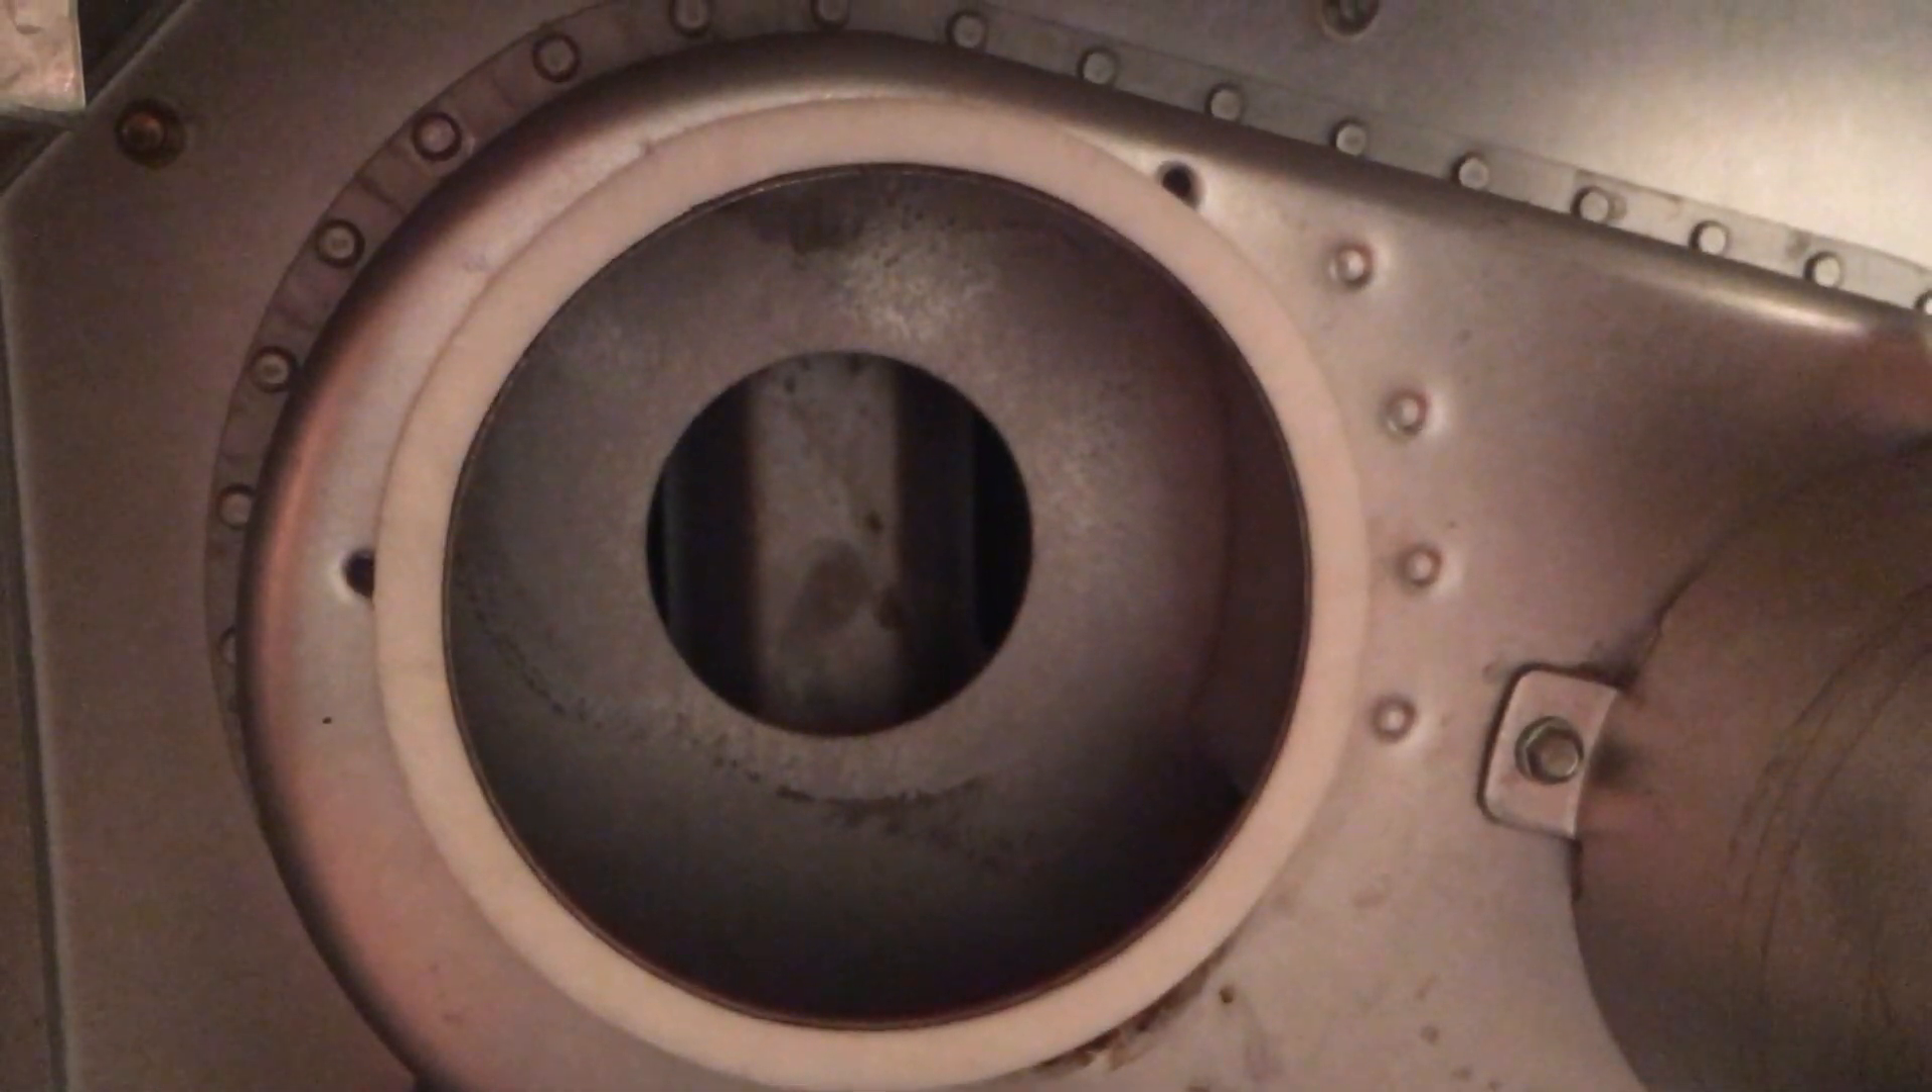The new gasket is now in place.